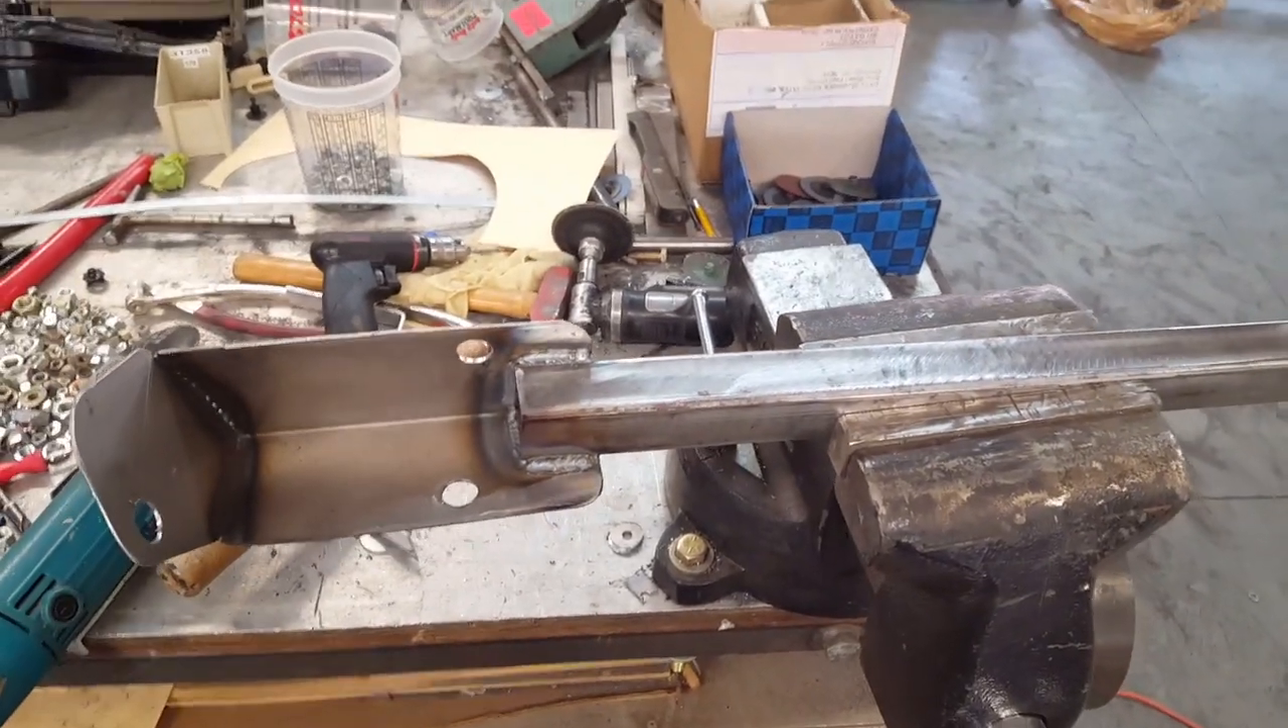All right so this is what the bumper support looks like welded up cleaned up and out of the bumper.